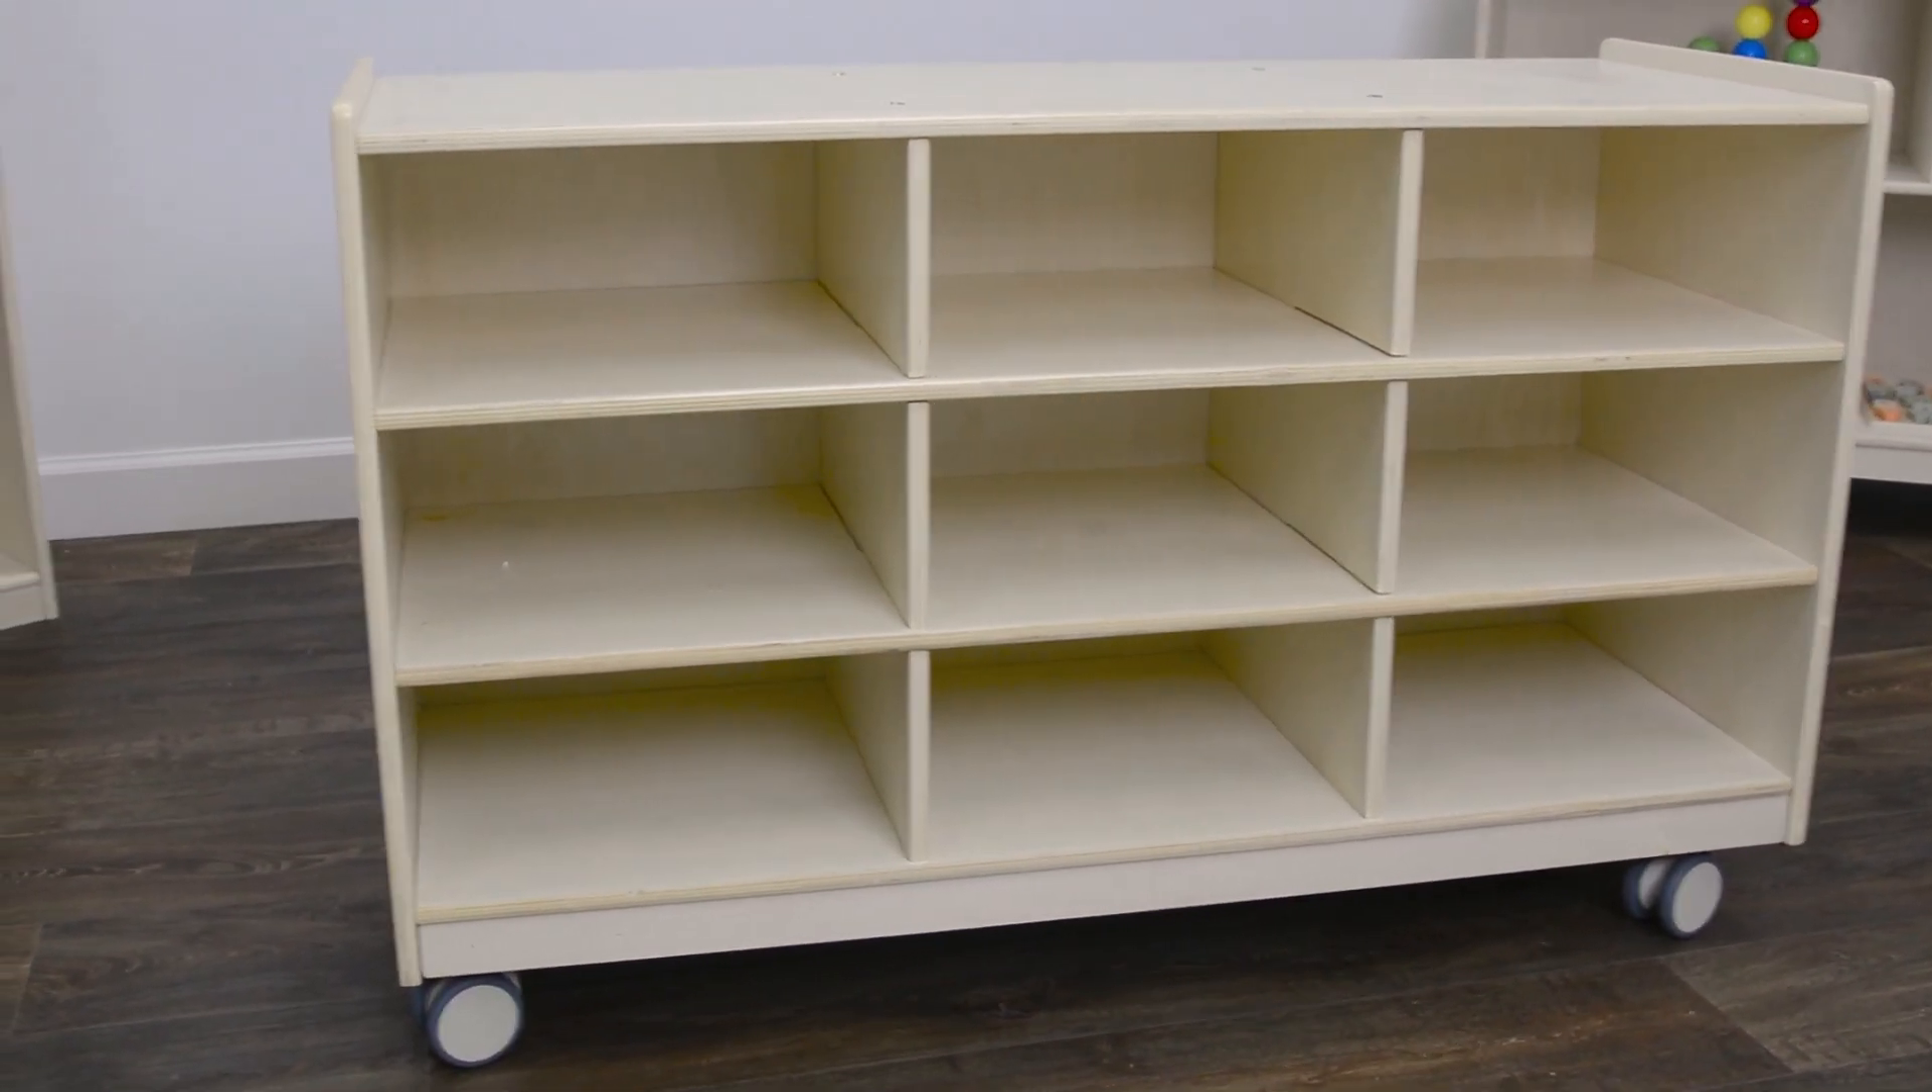This completes the assembly of your mobile 9 section storage unit.